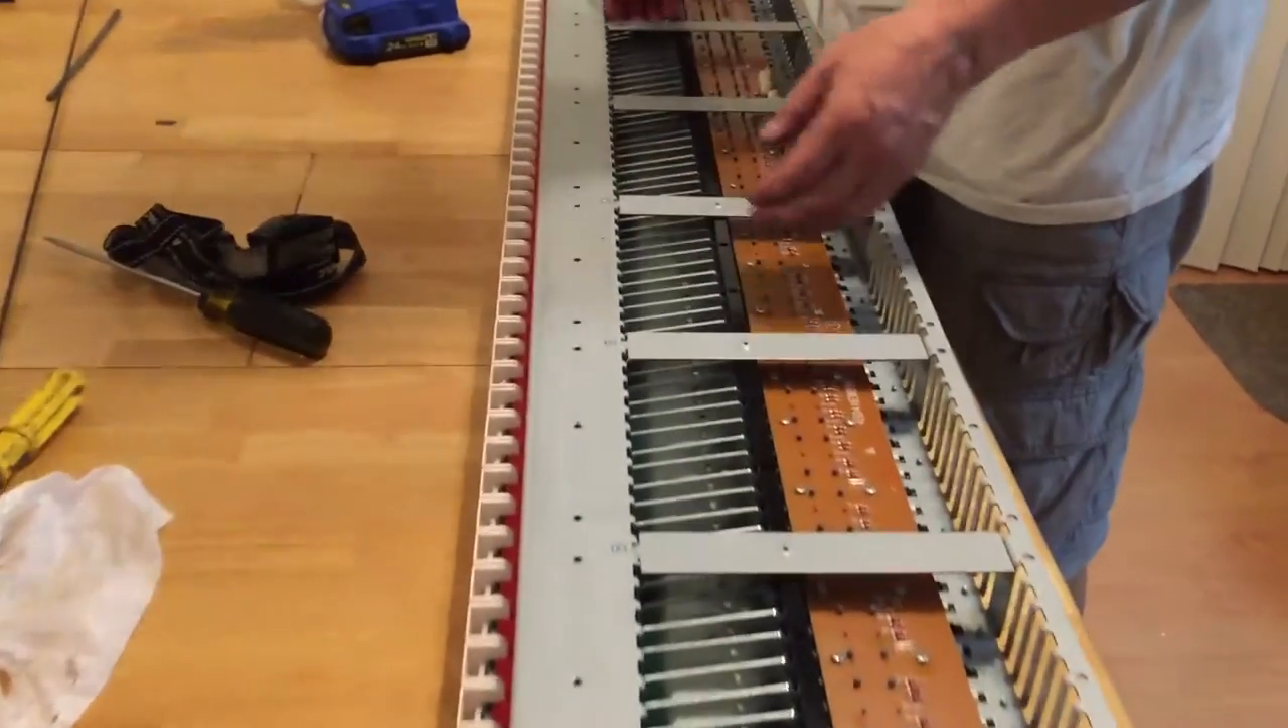Okay, so we've got all the braces in and we've got the circuit board in.